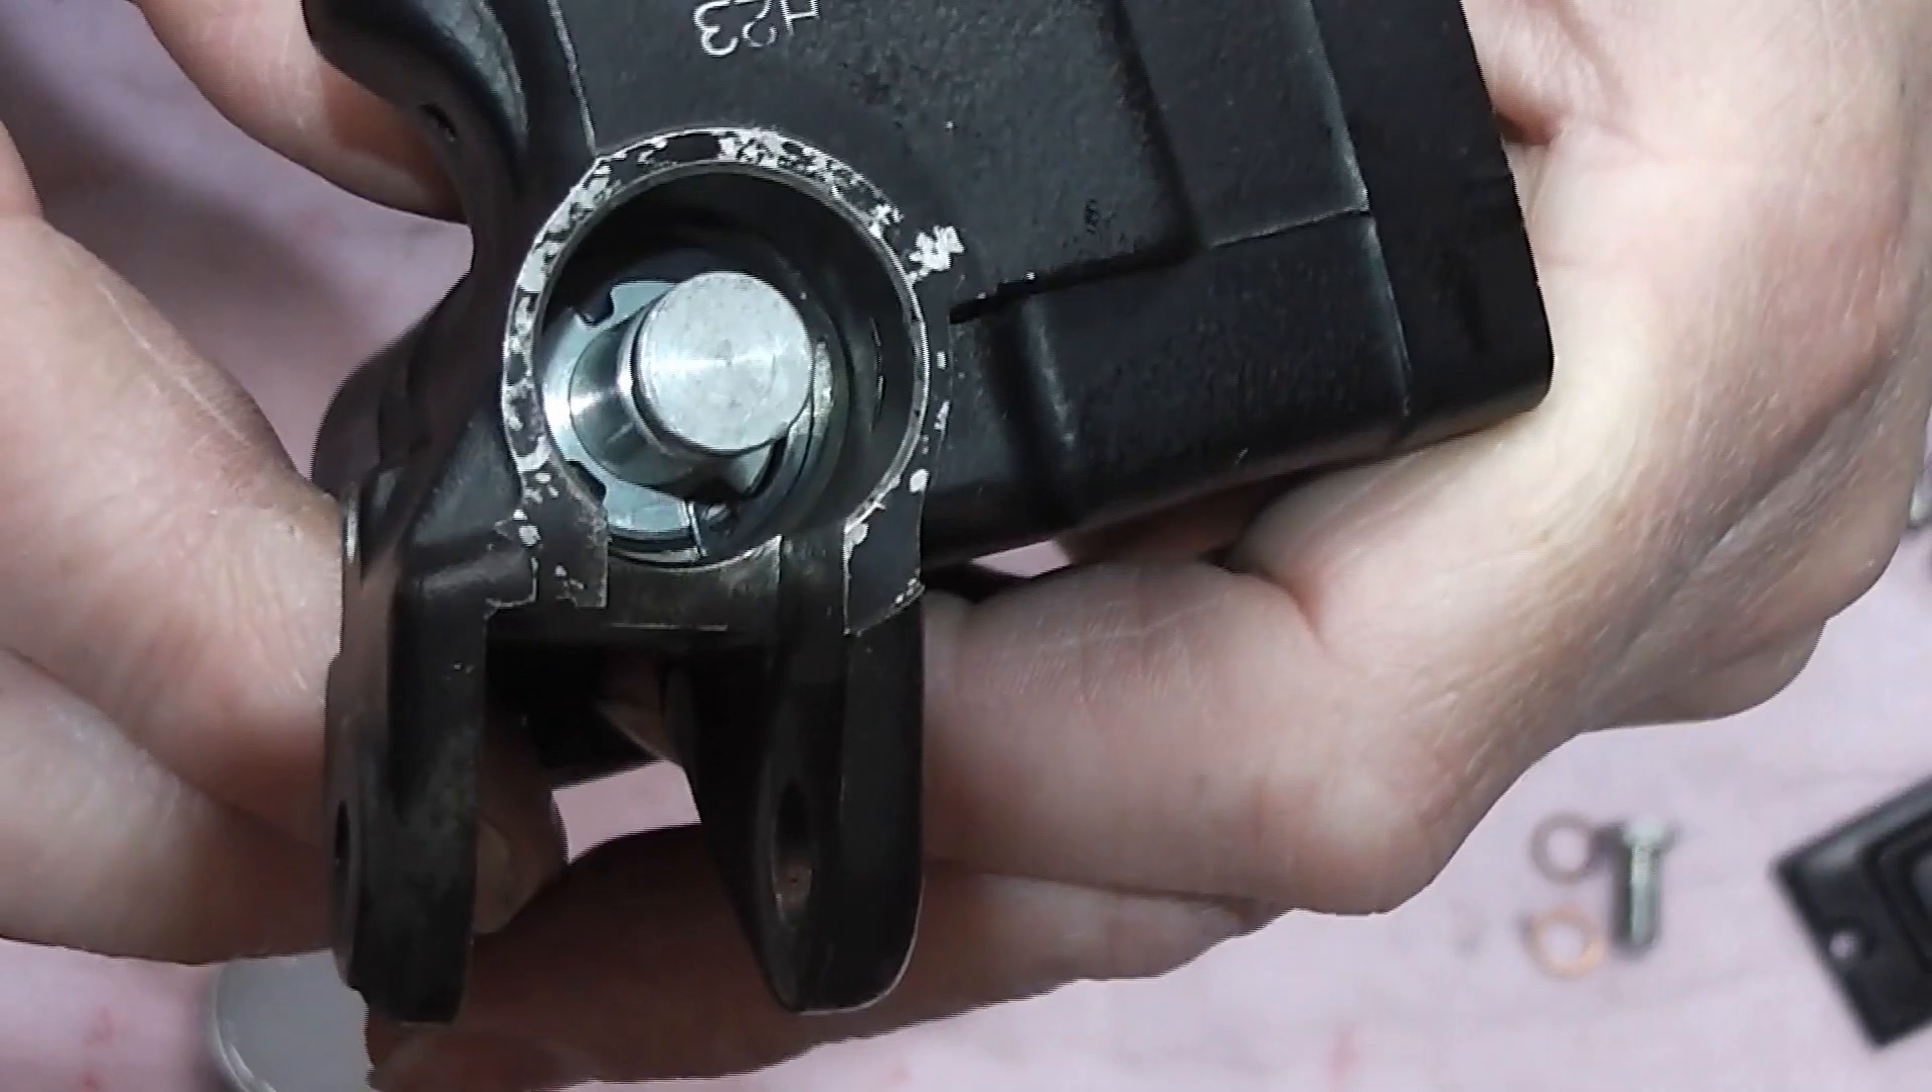So that's the circlip in place. I'll give you that in shot. There you go. So your circlip's in. Your piston's in.